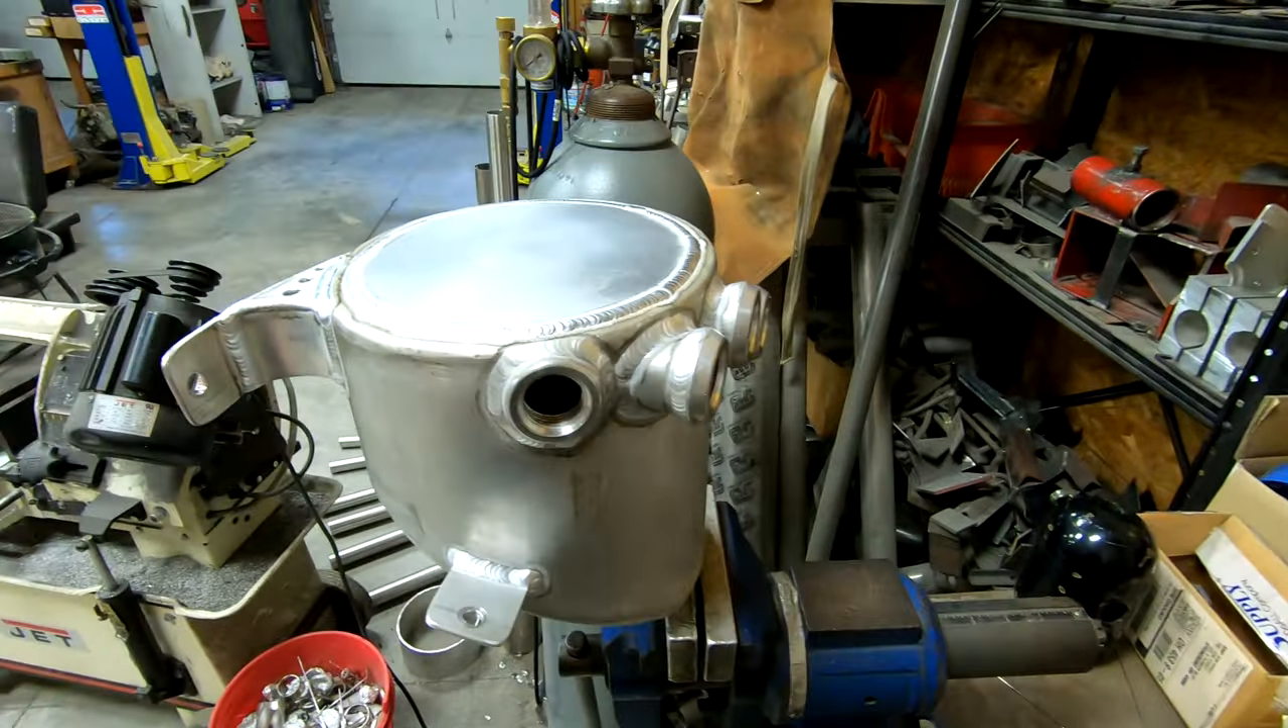But this surge tank is ready to go back on the car, I just have to put my fittings back in, but that is all good to go.